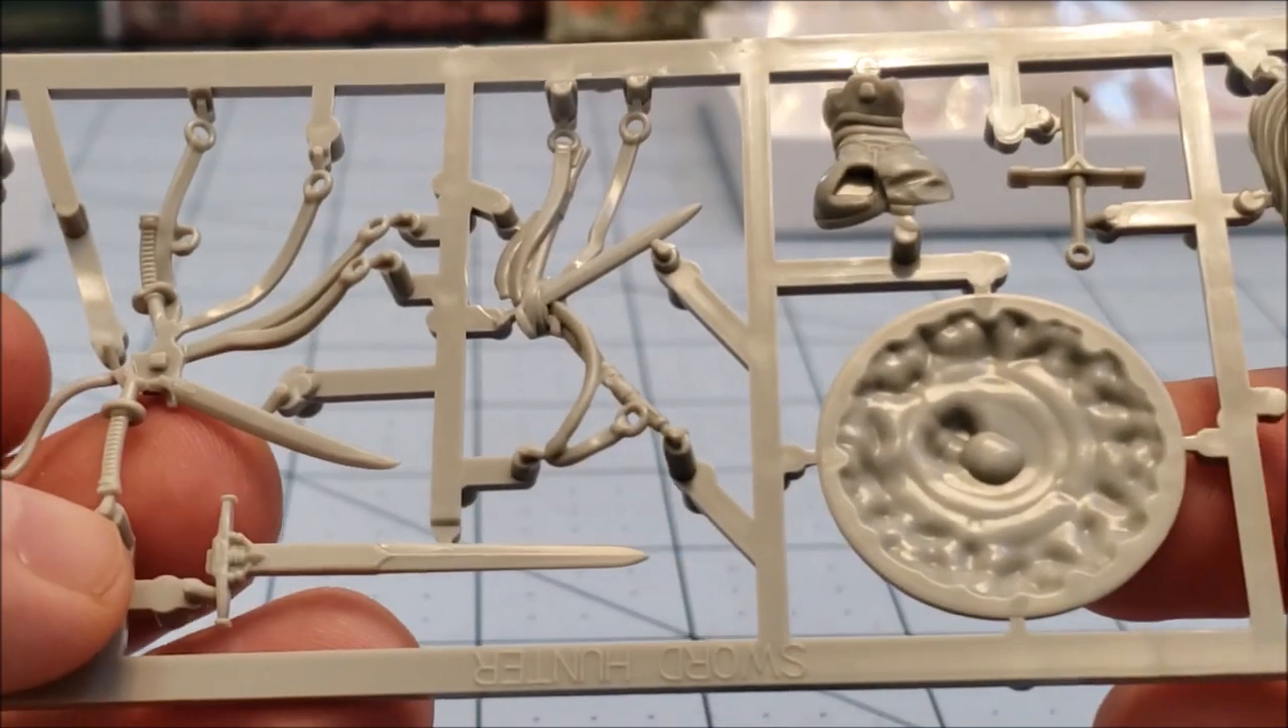The sword still needs to be built.